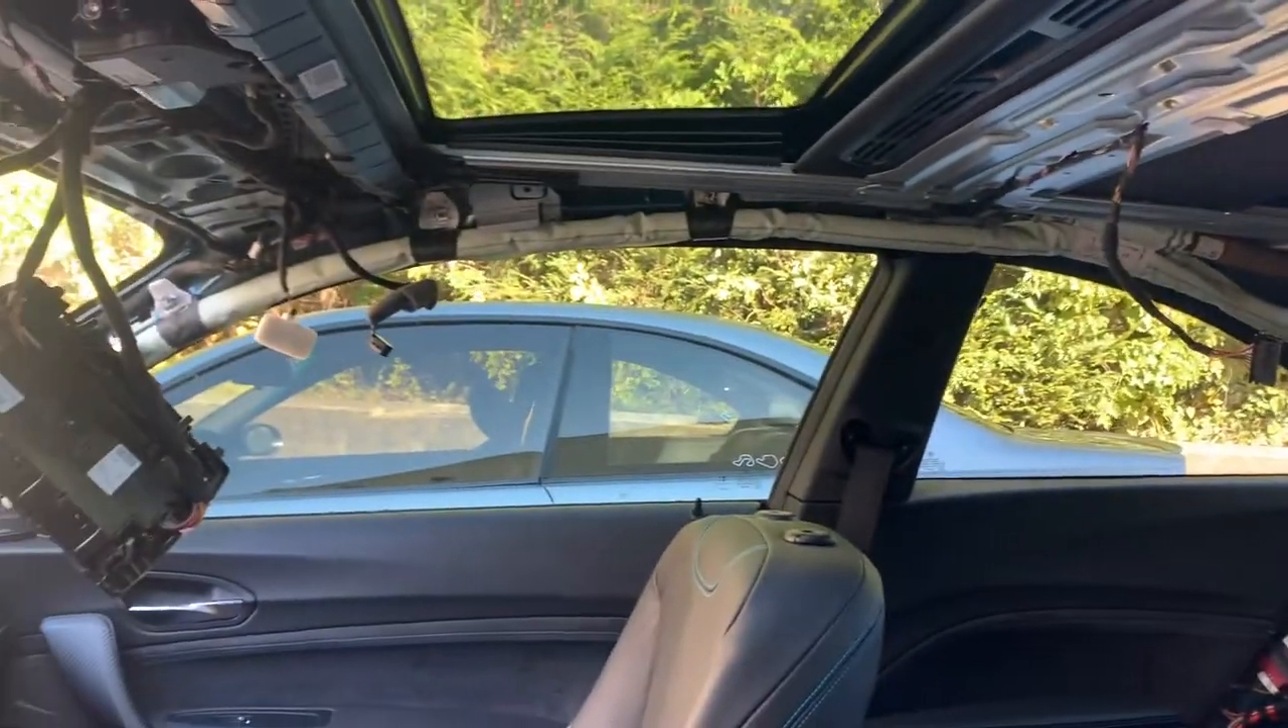All is left to do is put the headliner in and finish some minor trim pieces.